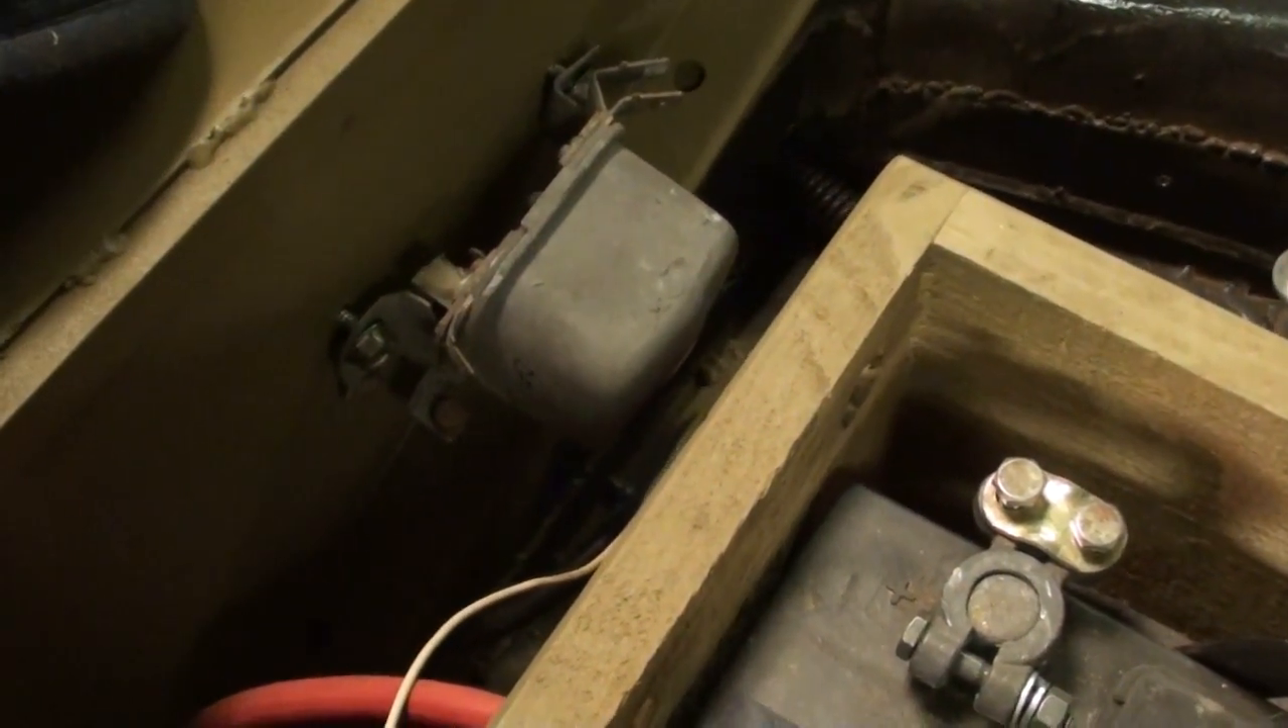Right now I've got the voltage regulator mounted on the rear firewall on the inside.